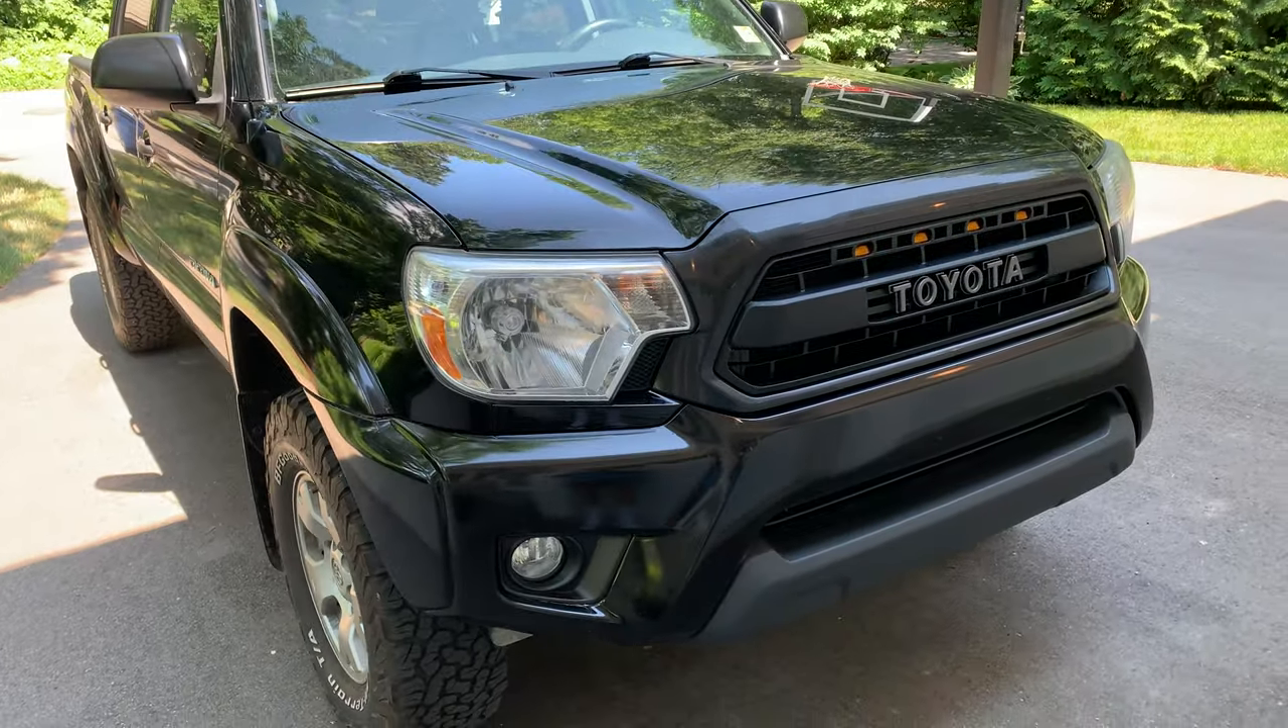Guys we have successfully finished installing our tacoma trd pro grill with the amber raptor lights.